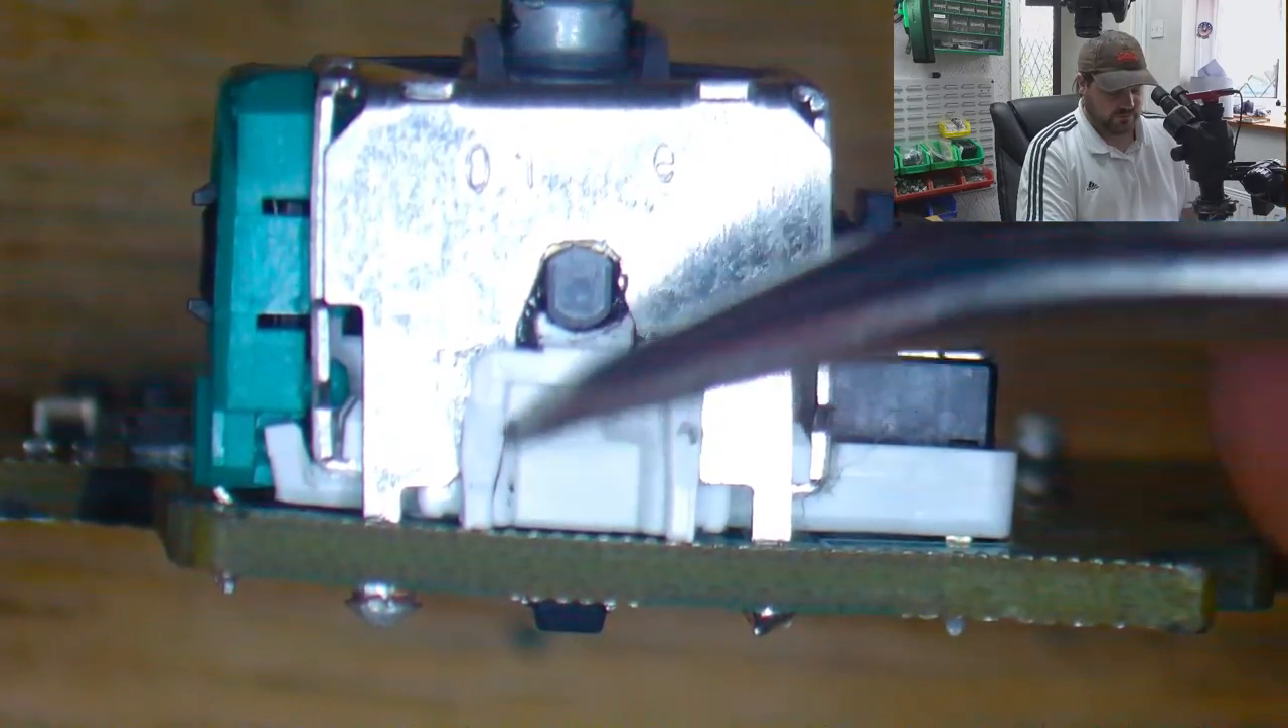The bottom looks like it's actually flat to the board.